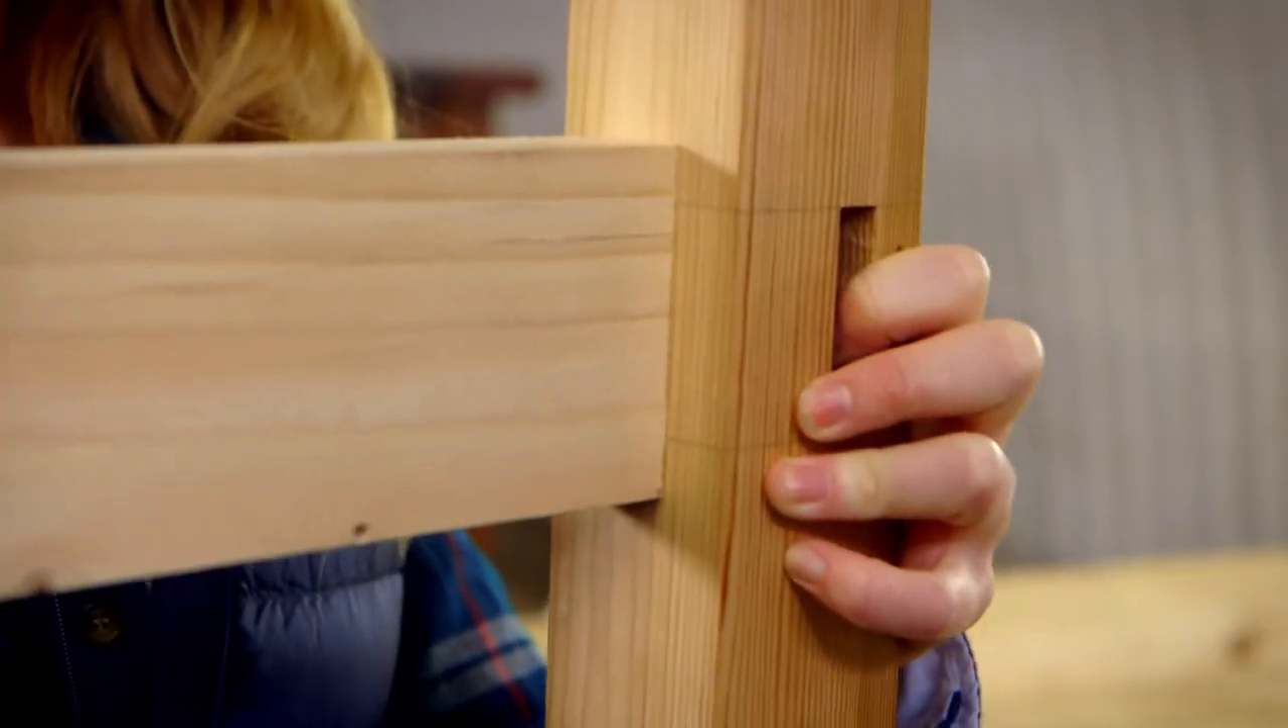The two pieces have been cut perfectly So they lock together Into something called a joint.